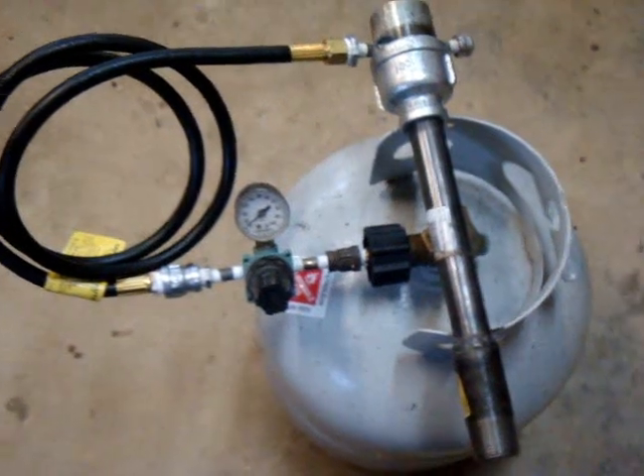And there's a regulator assembly got it already hooked to the tank got it hooked to the hose and to the burner and it's ready to try out.